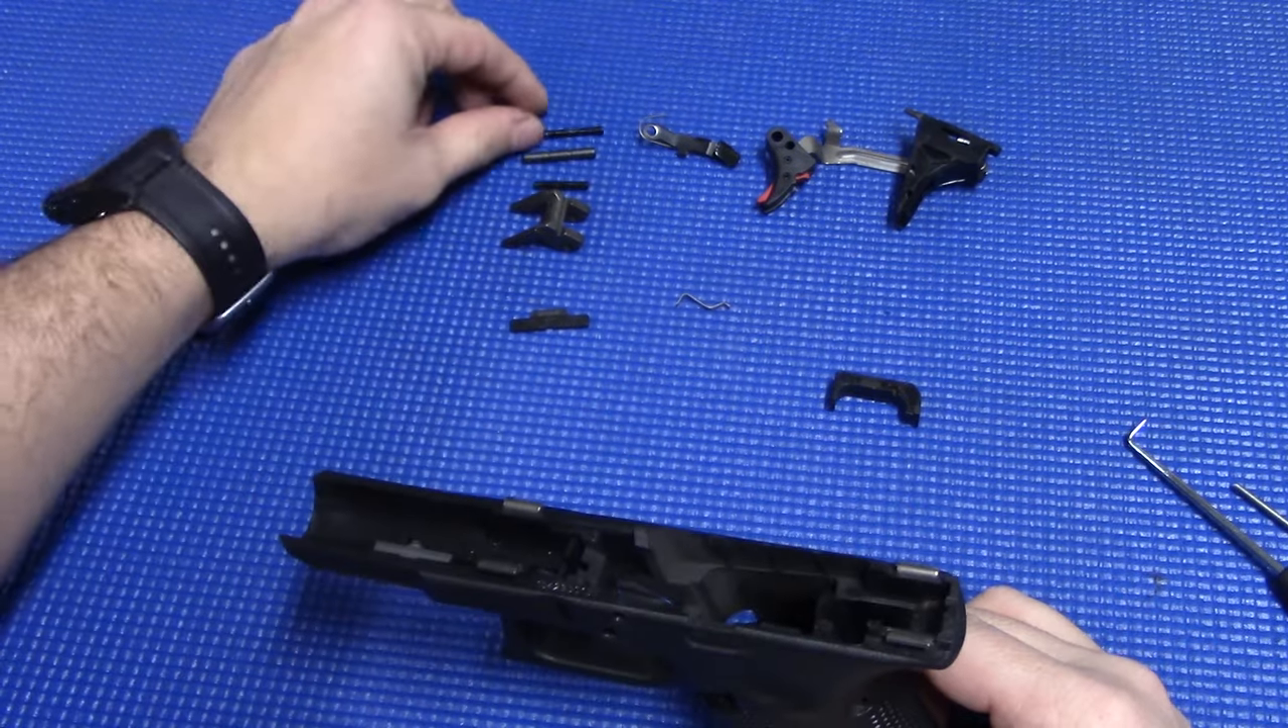So there you have full disassembly.